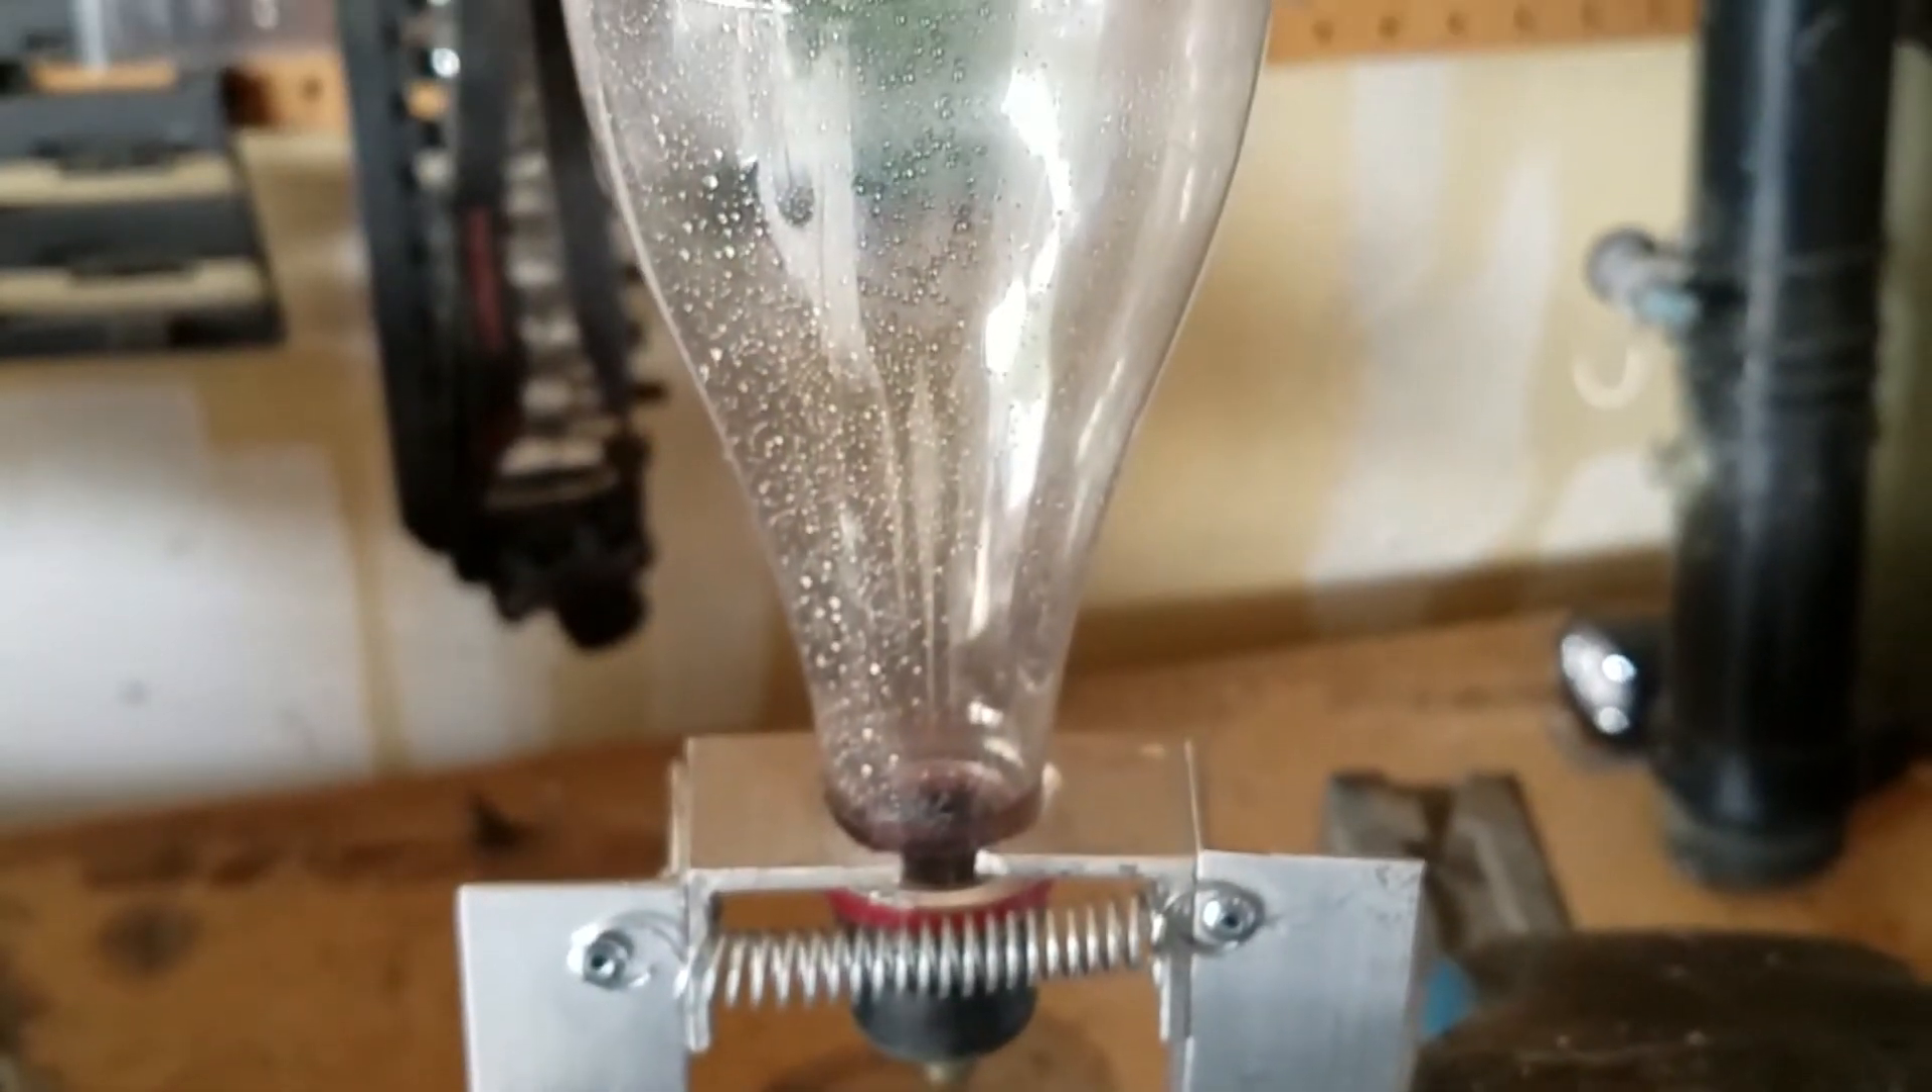When position was final, I riveted the spring to the back of the arms to lock the bottle in place.